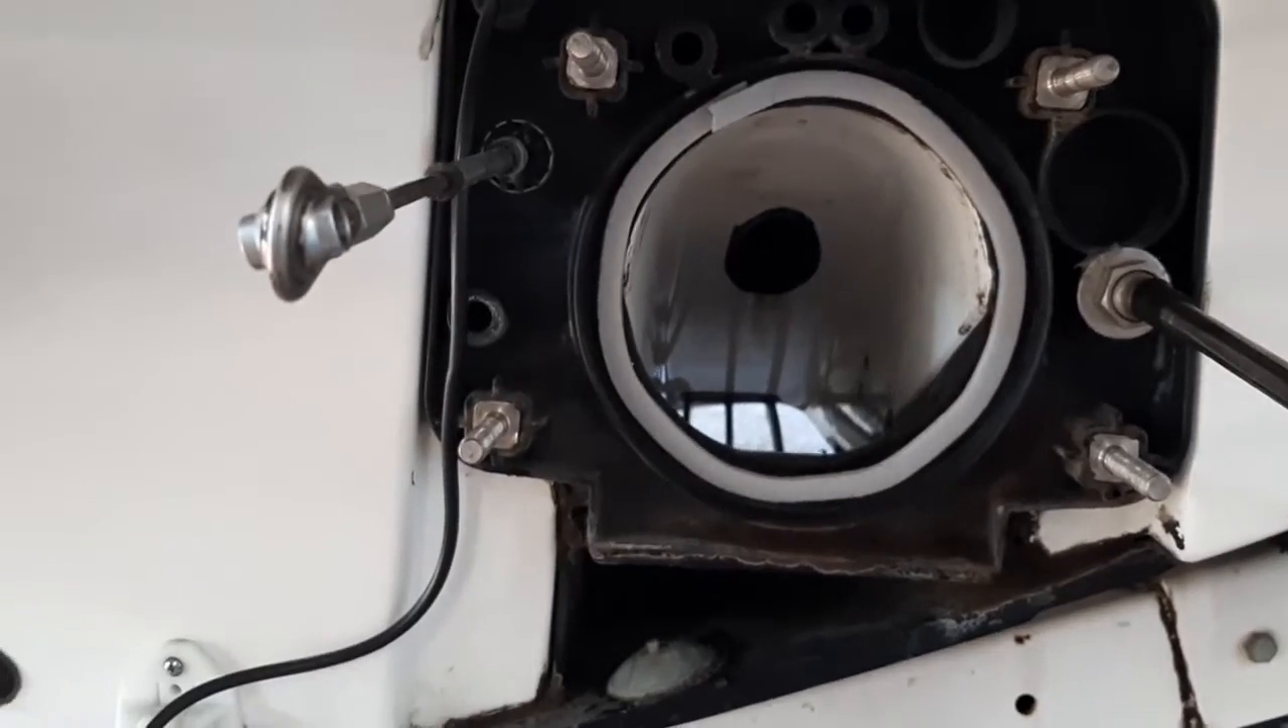I have new foam seals in place so I'm ready to stick the drive shaft back in there.